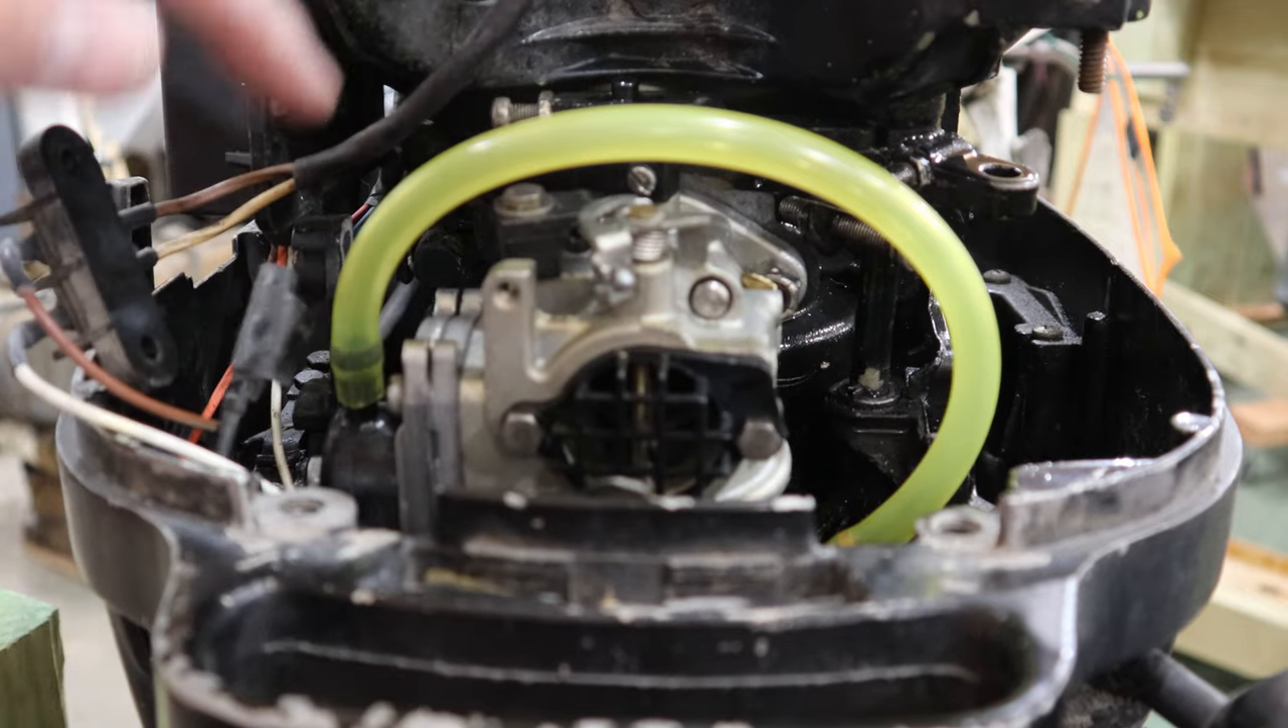Okay we've got the carburetor mounted back in place.